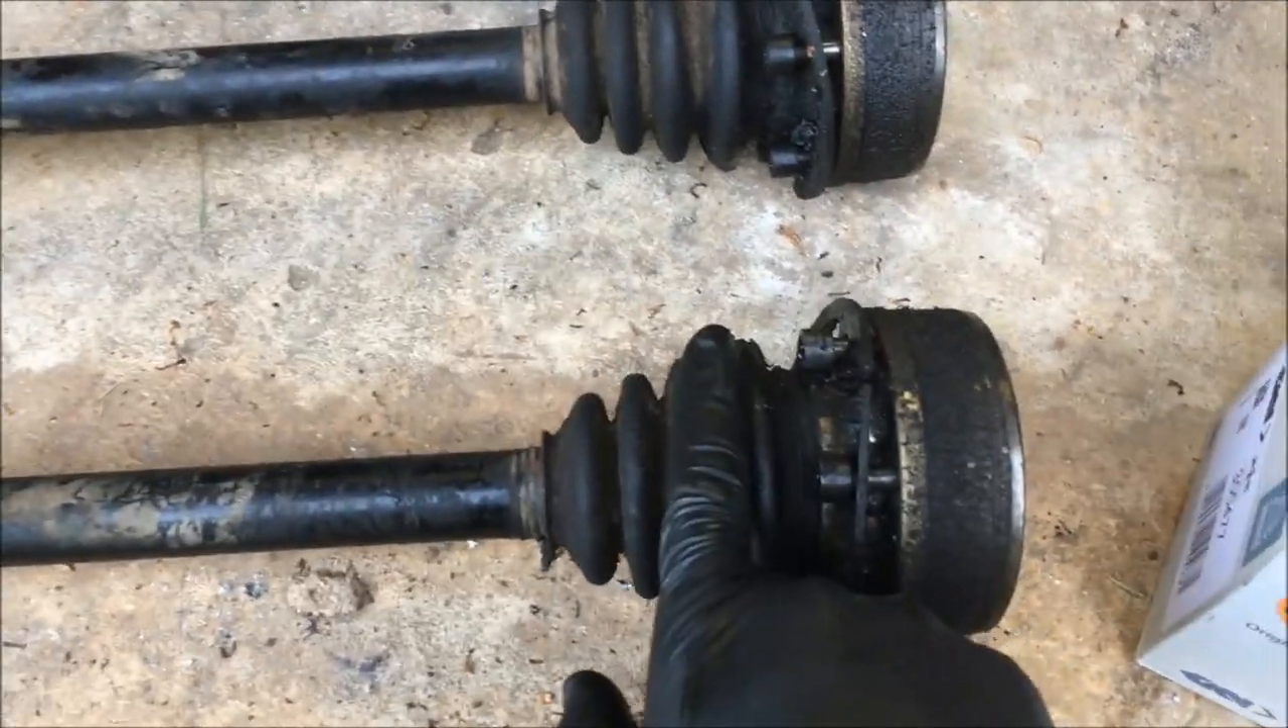Alright, I have both axles out now and this one is the driver's side.